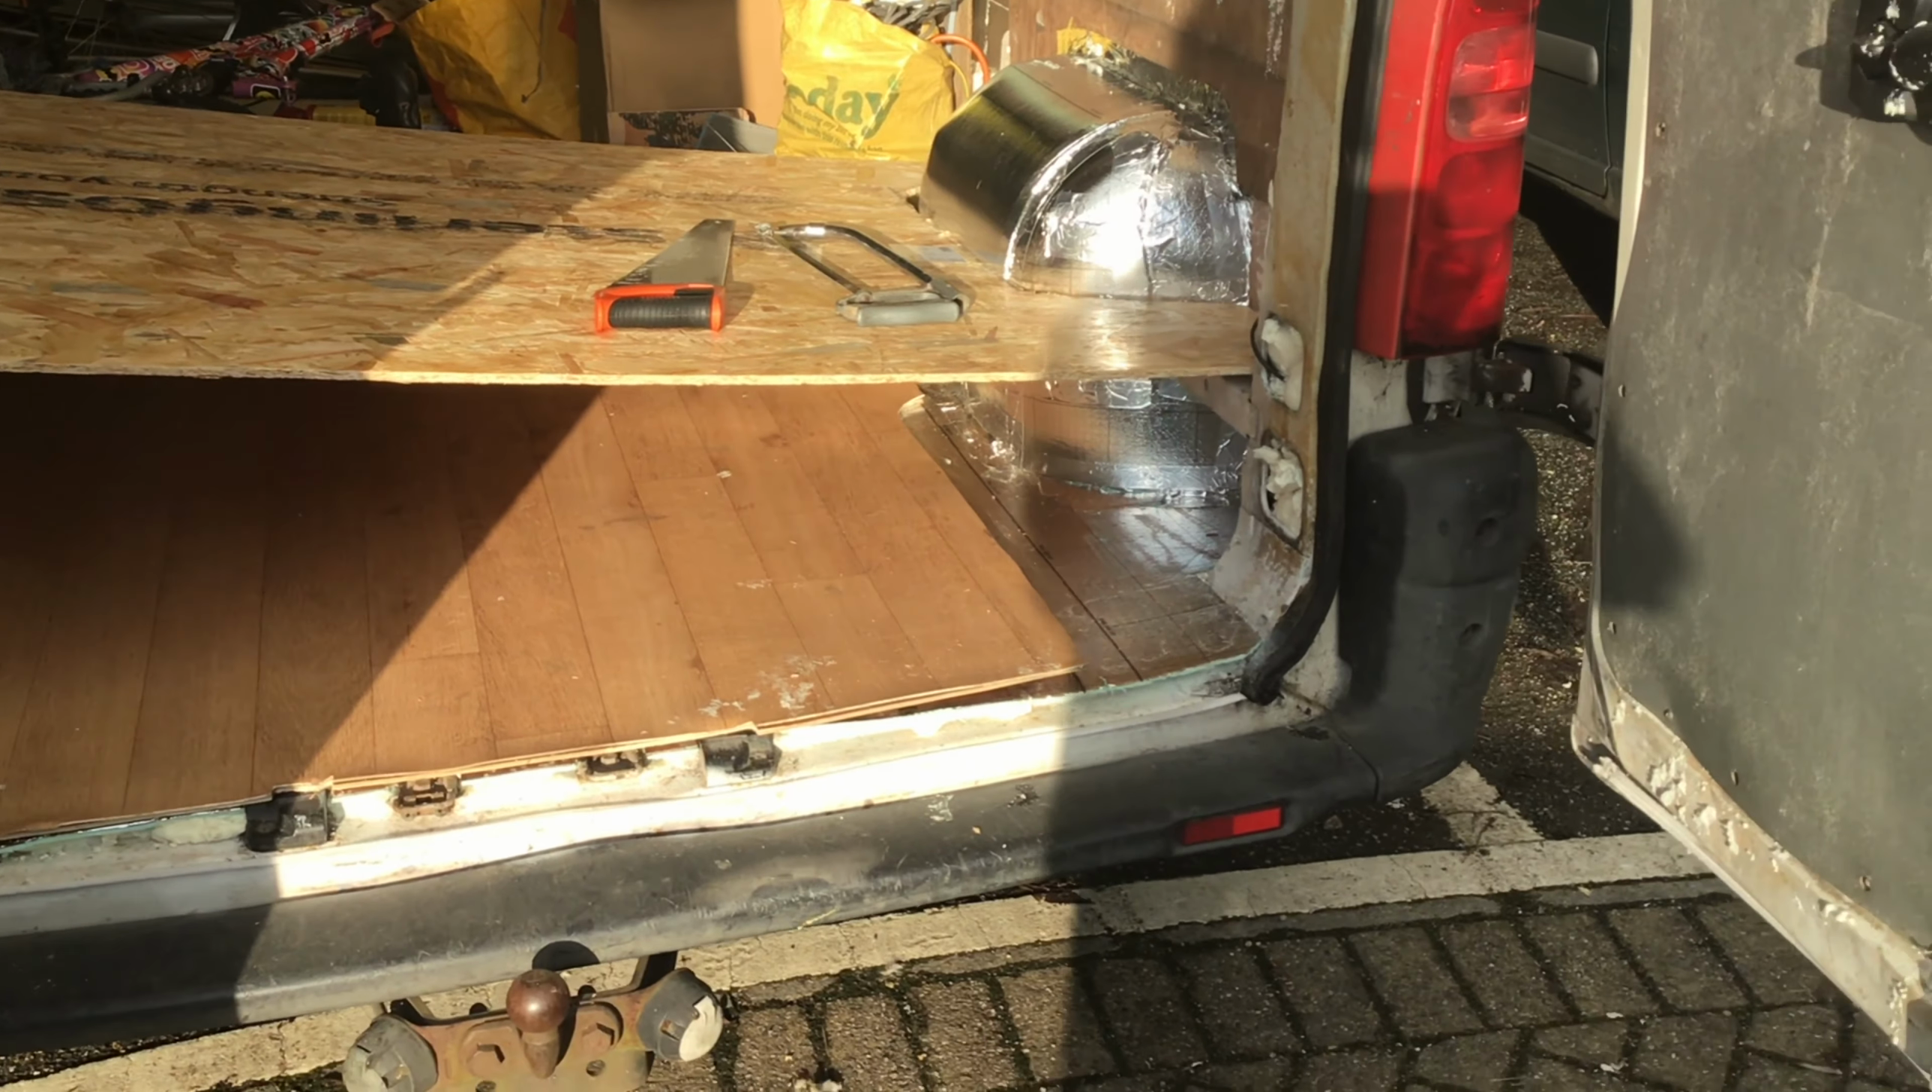And that back piece of flooring you see is actually from my previous van conversion. It doesn't quite fit the space but it doesn't matter because it's actually going to be hidden under a floor.